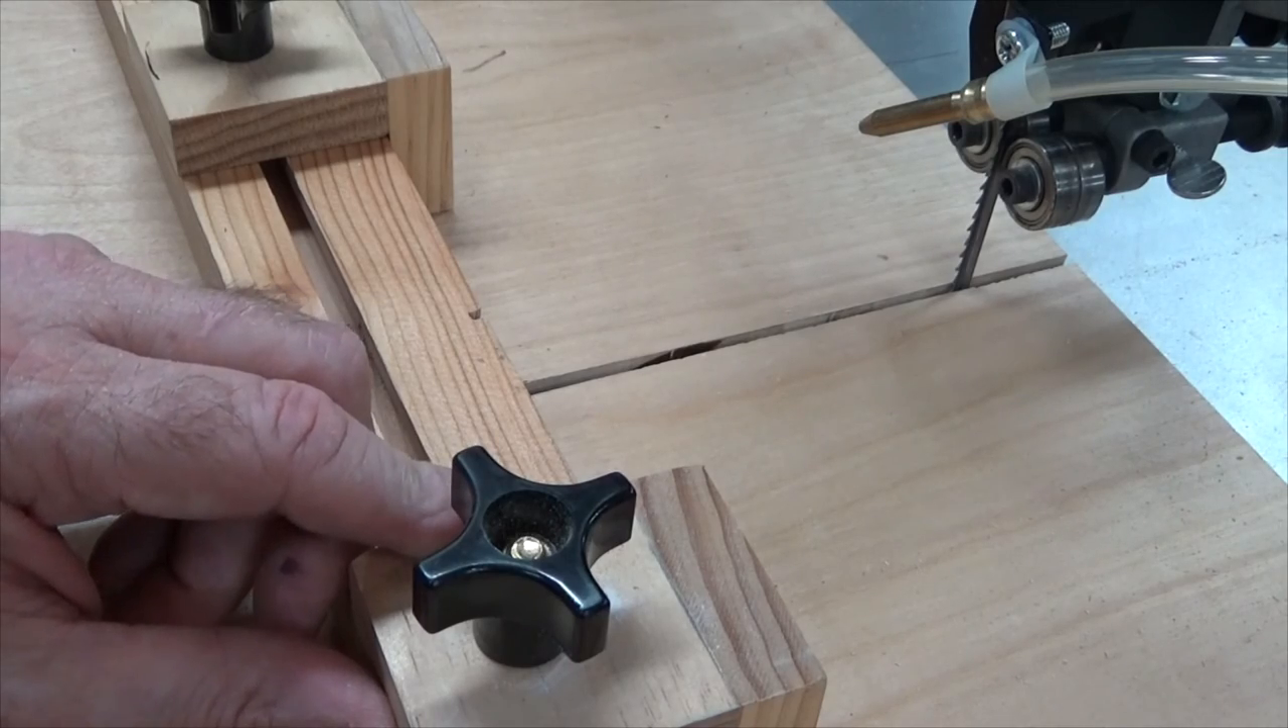As you can see, I've added a second stop to the bandsaw sled fence.